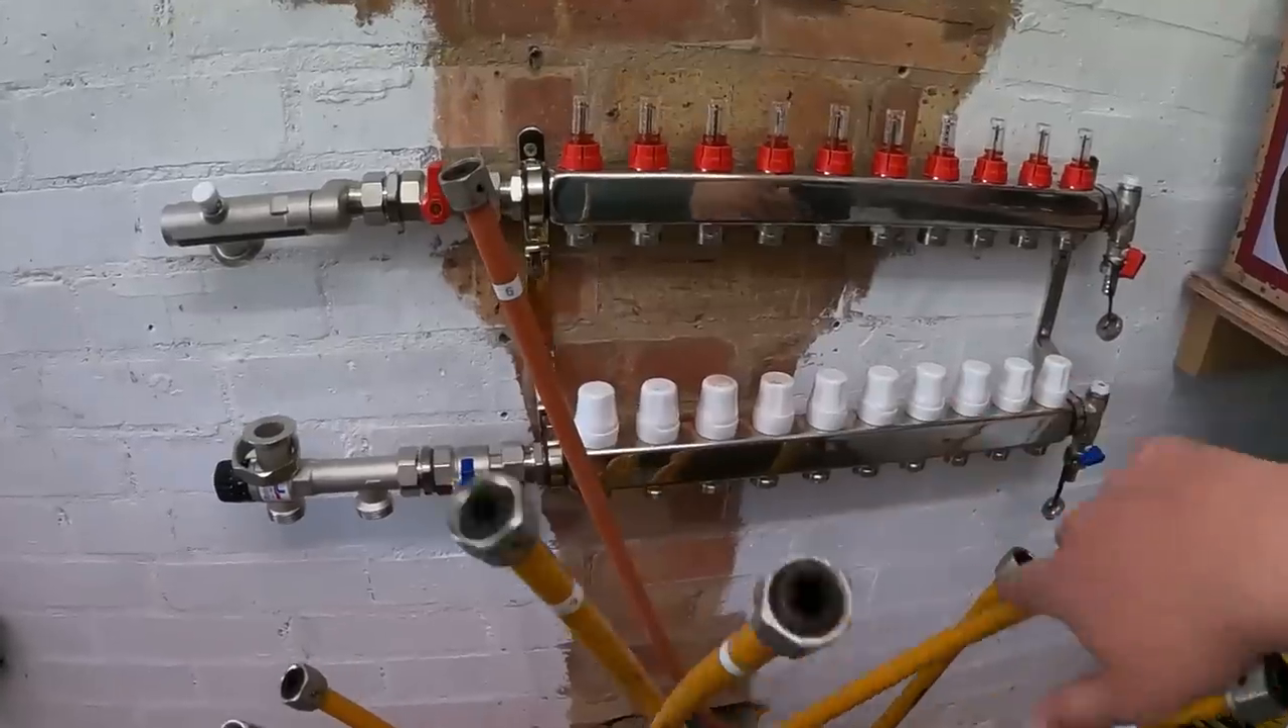I've got the manifold strapped onto the wall now so i can begin tightening all the valves in and getting the pump on and into position and then we can begin getting the pipe working.